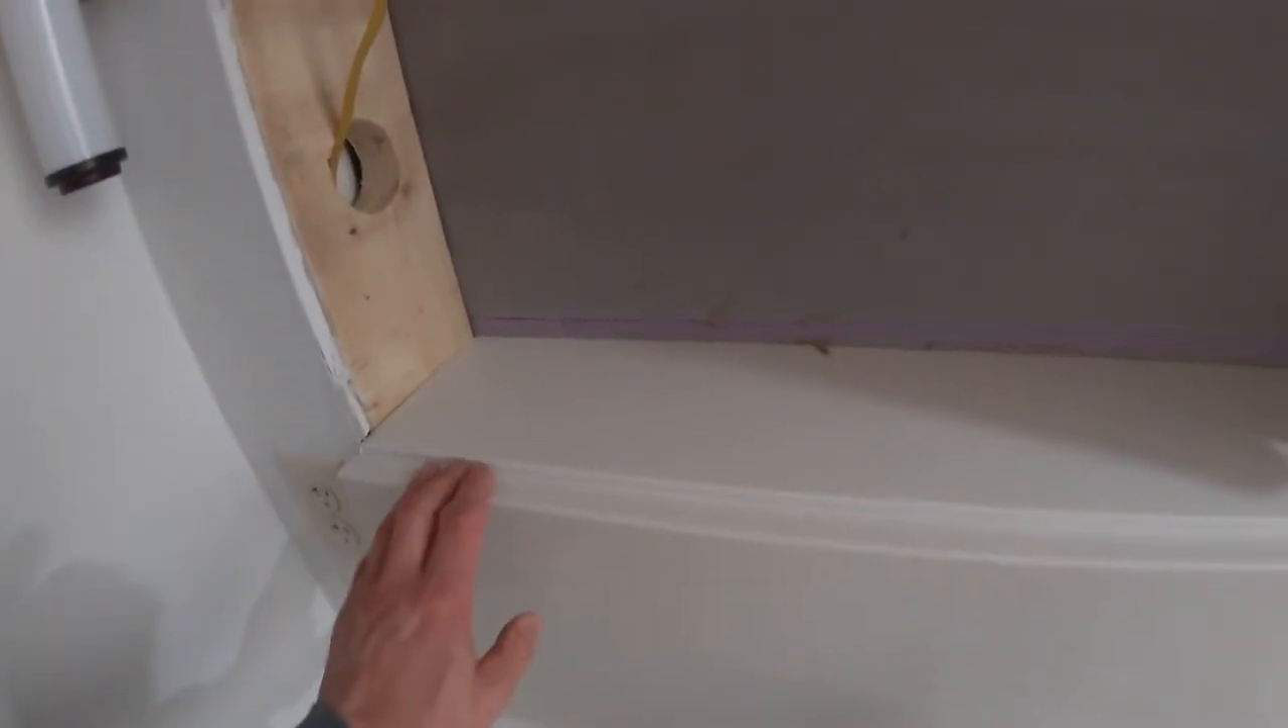One thing that I didn't film but now is done is I've put in a Corian Corian sill piece.